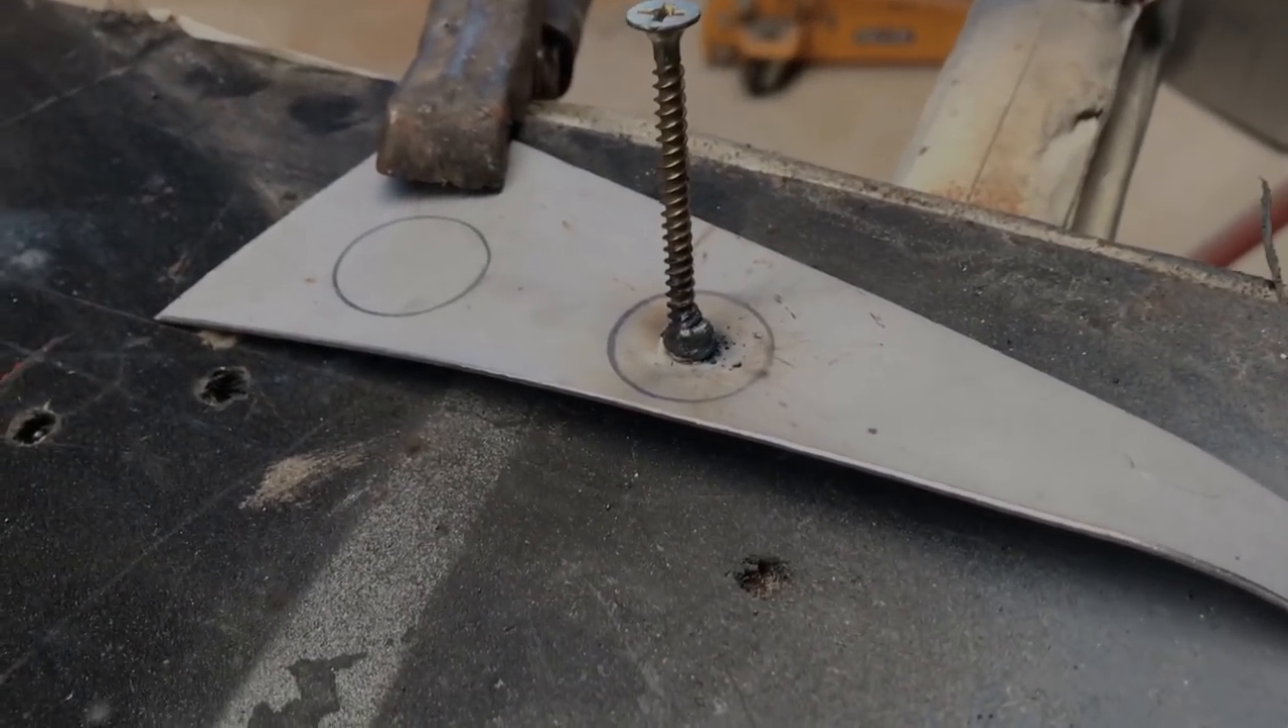So there's the screw bodged into place.